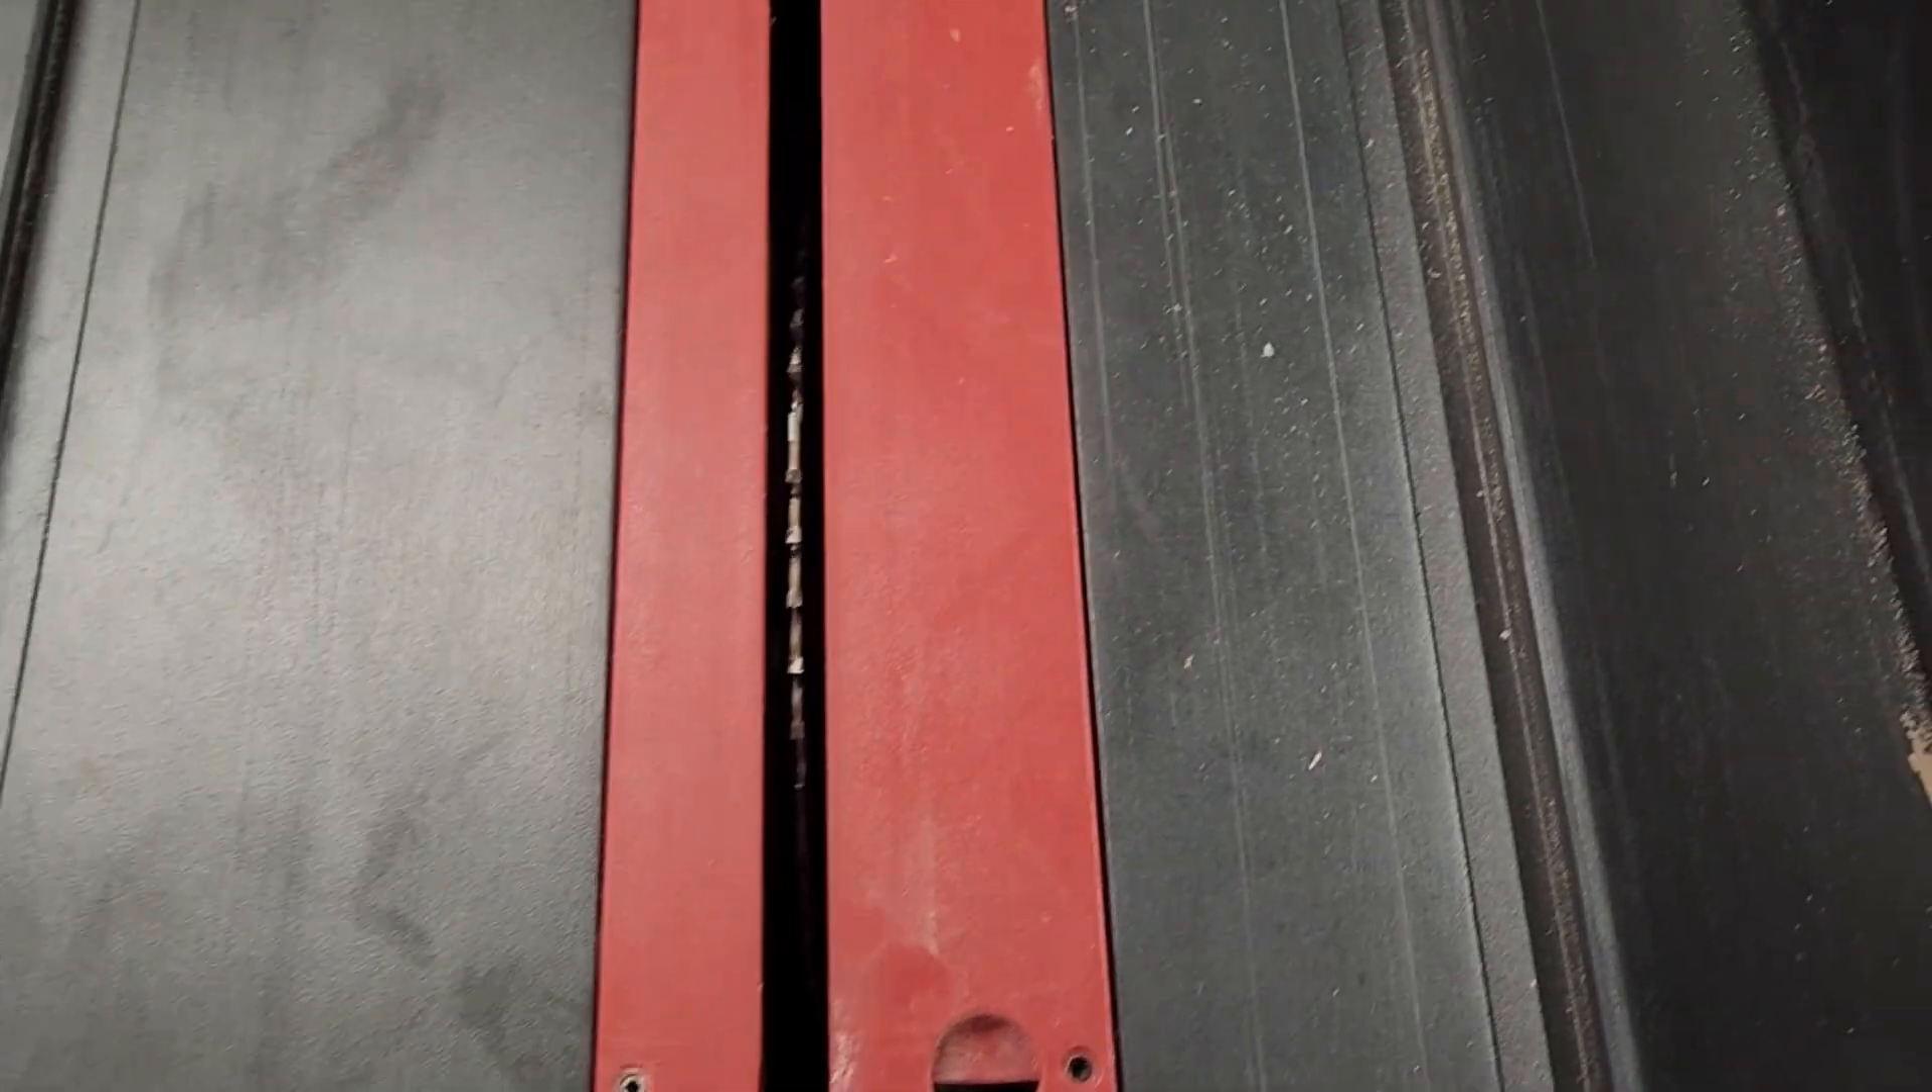One issue with it is the throat plate here. It's pretty flimsy, just plastic and obviously there's a wide gap here so I wanted to make a zero clearance plate.